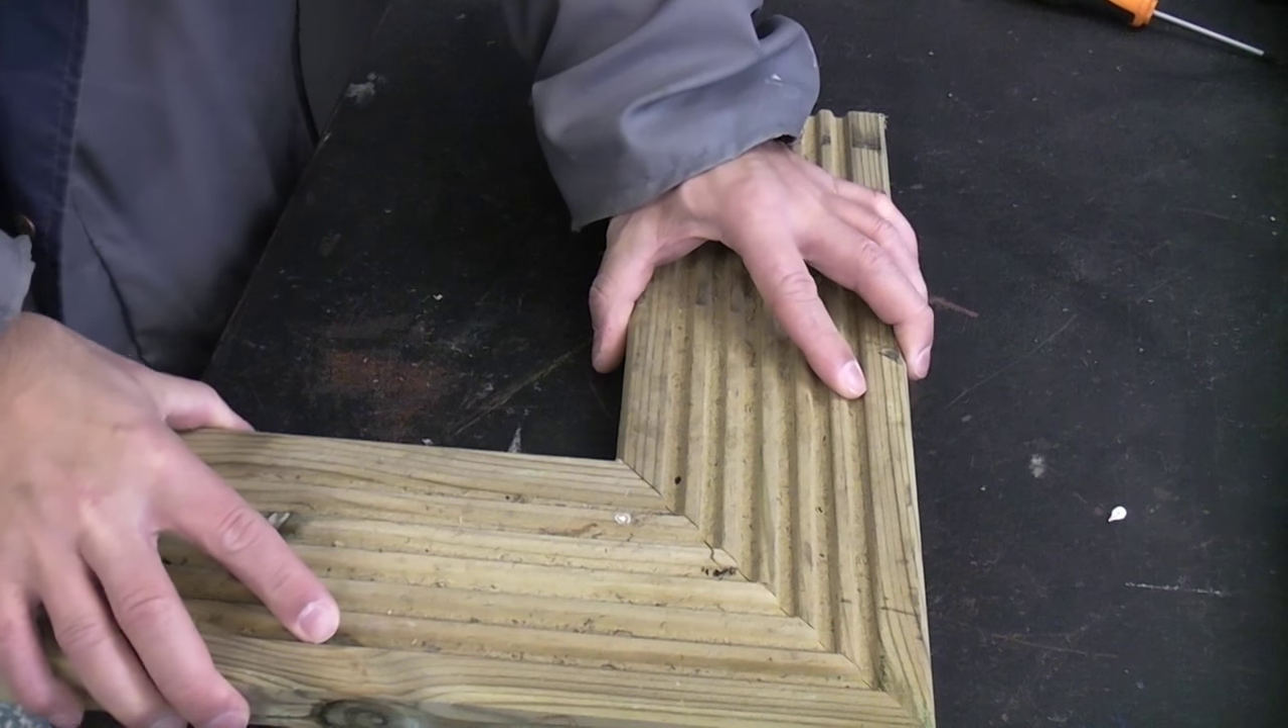Once you have cut the mitres you can see that they fit together perfectly but we need to reinforce the corner.